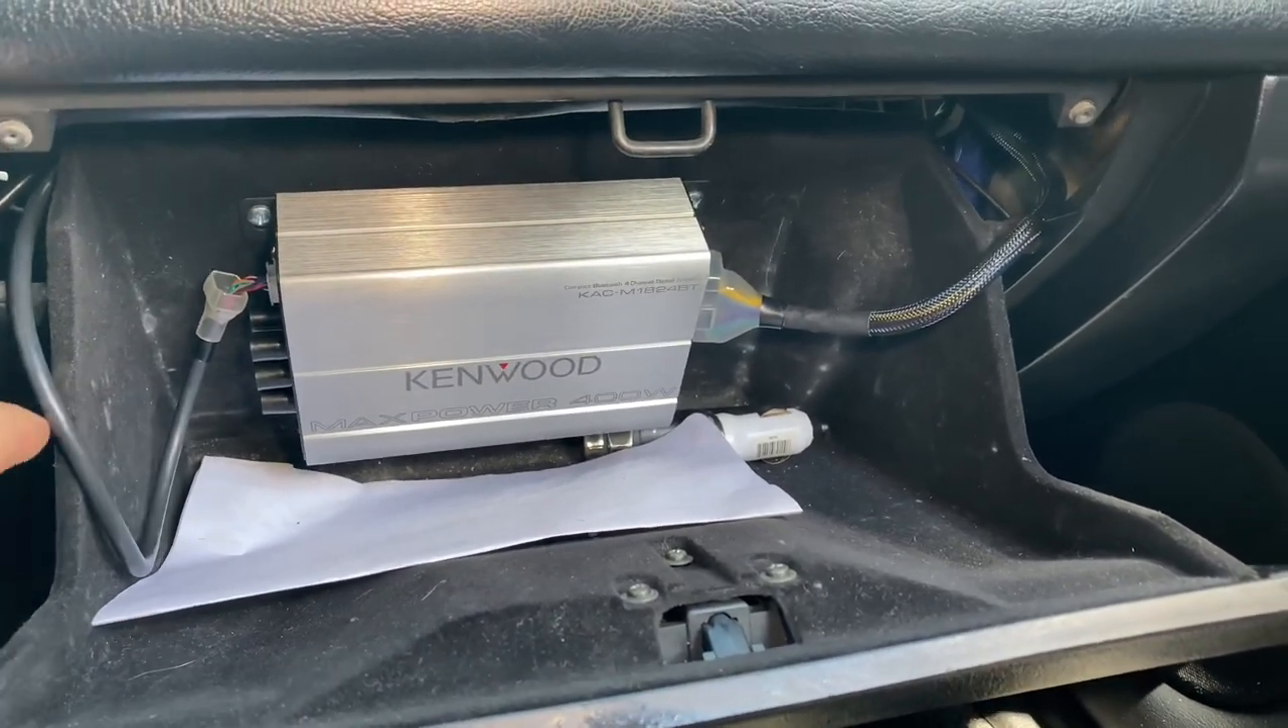Well I got the amp all installed.